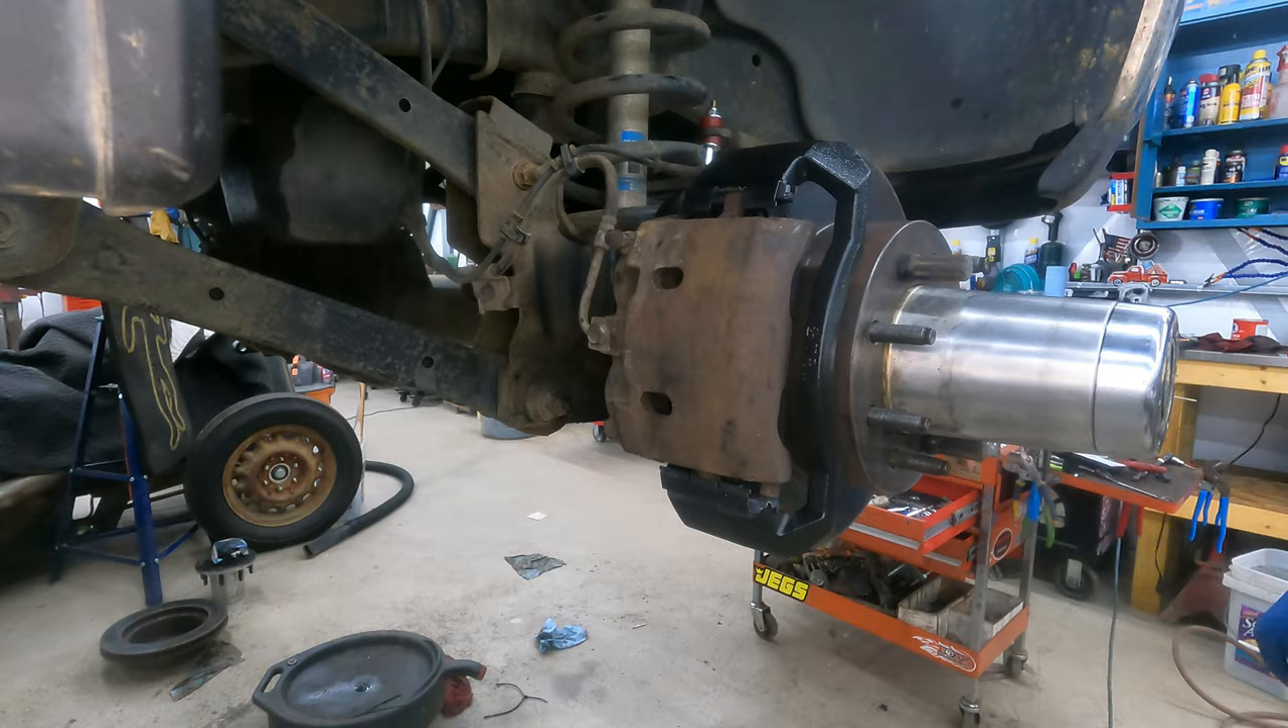That is one side completely done other than putting the wheel on it.